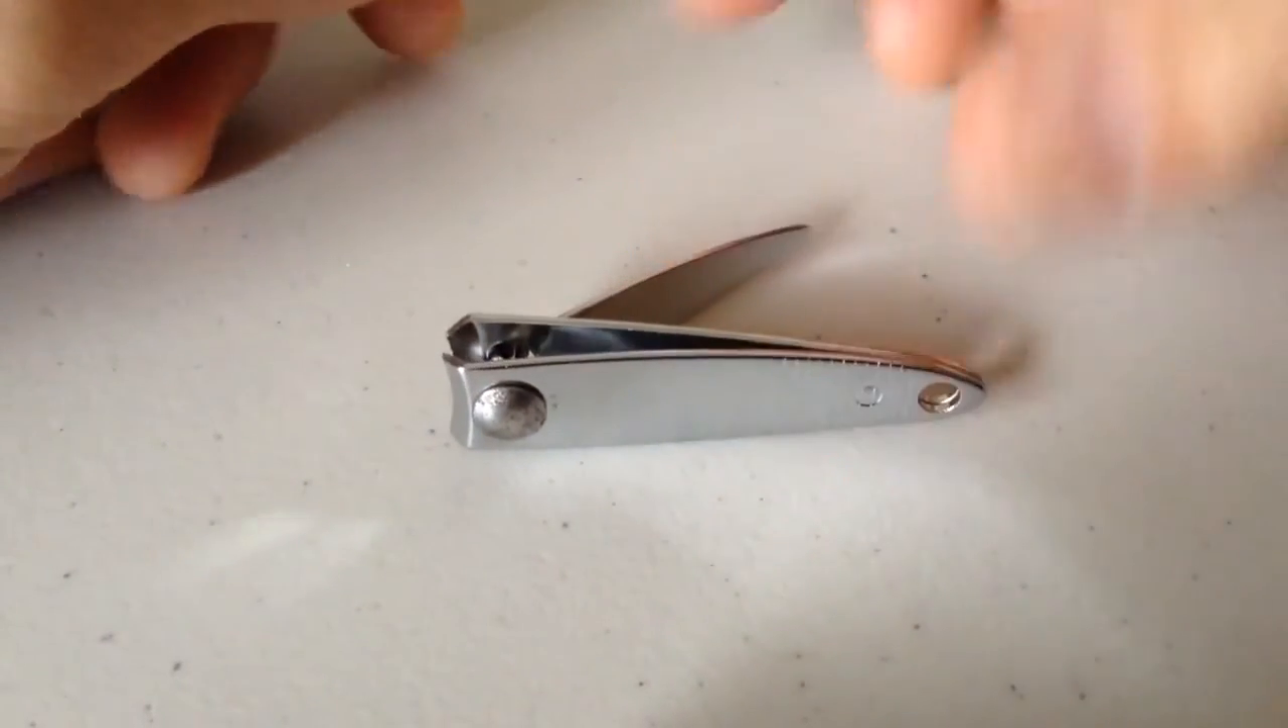Your nail cutters are back together.